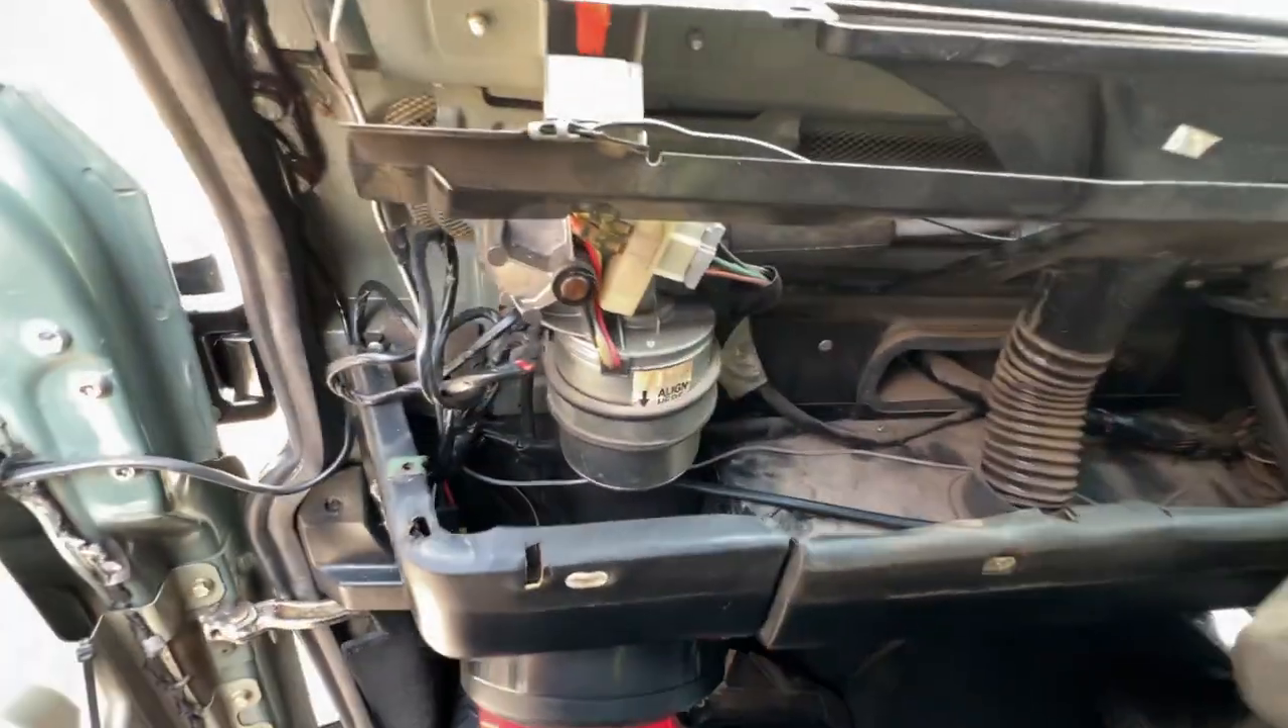I've started to take some of the dash off in here.